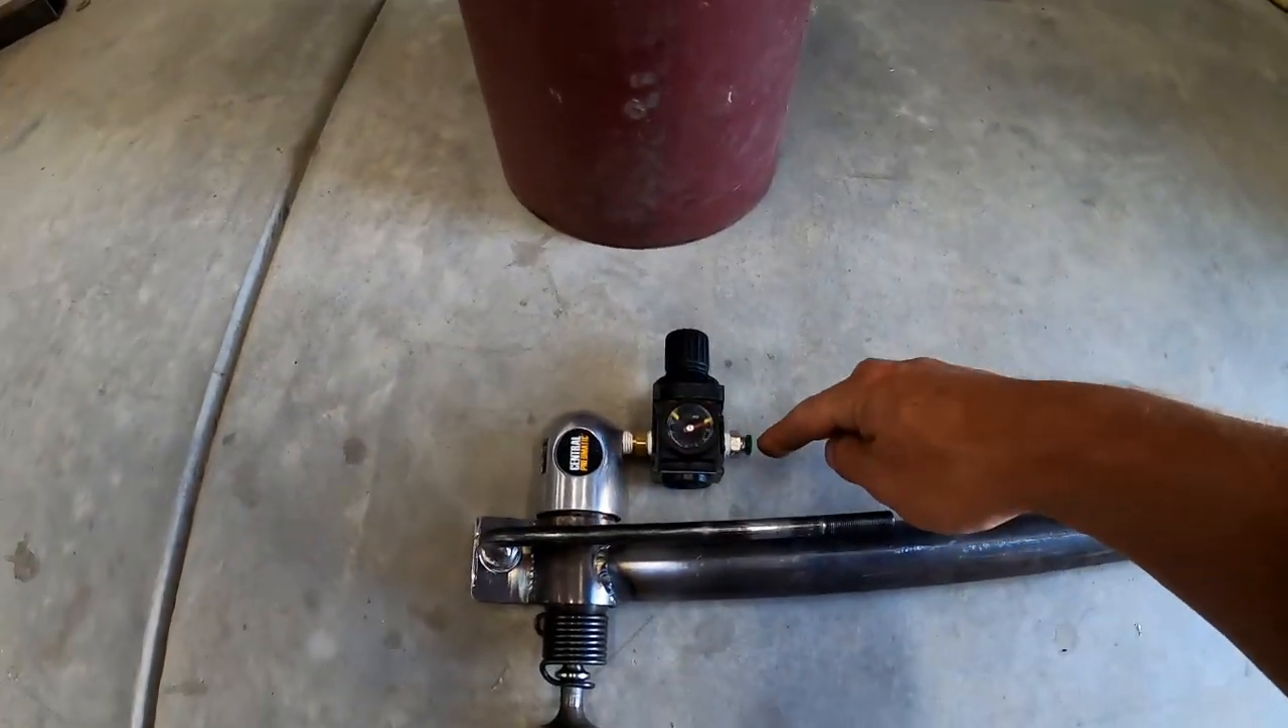Pressure regulator arrived today so I got that all installed just waiting on the line now.